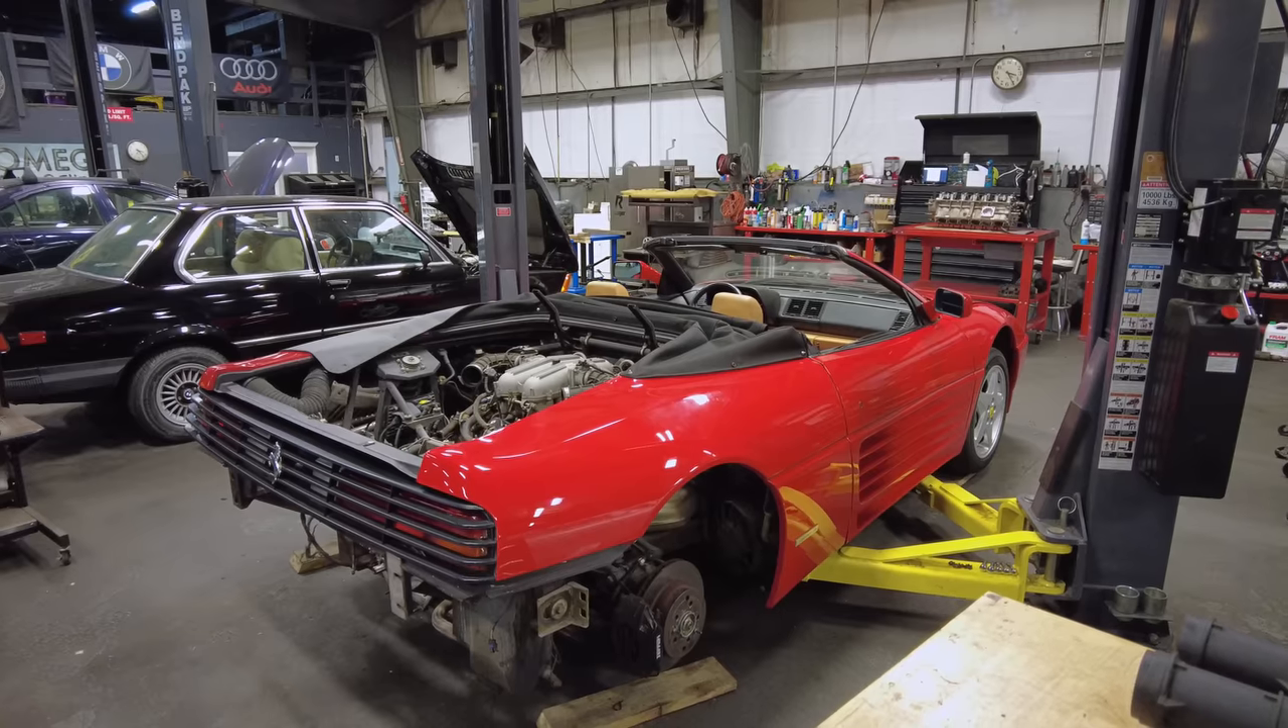We haven't even got the engine out yet.